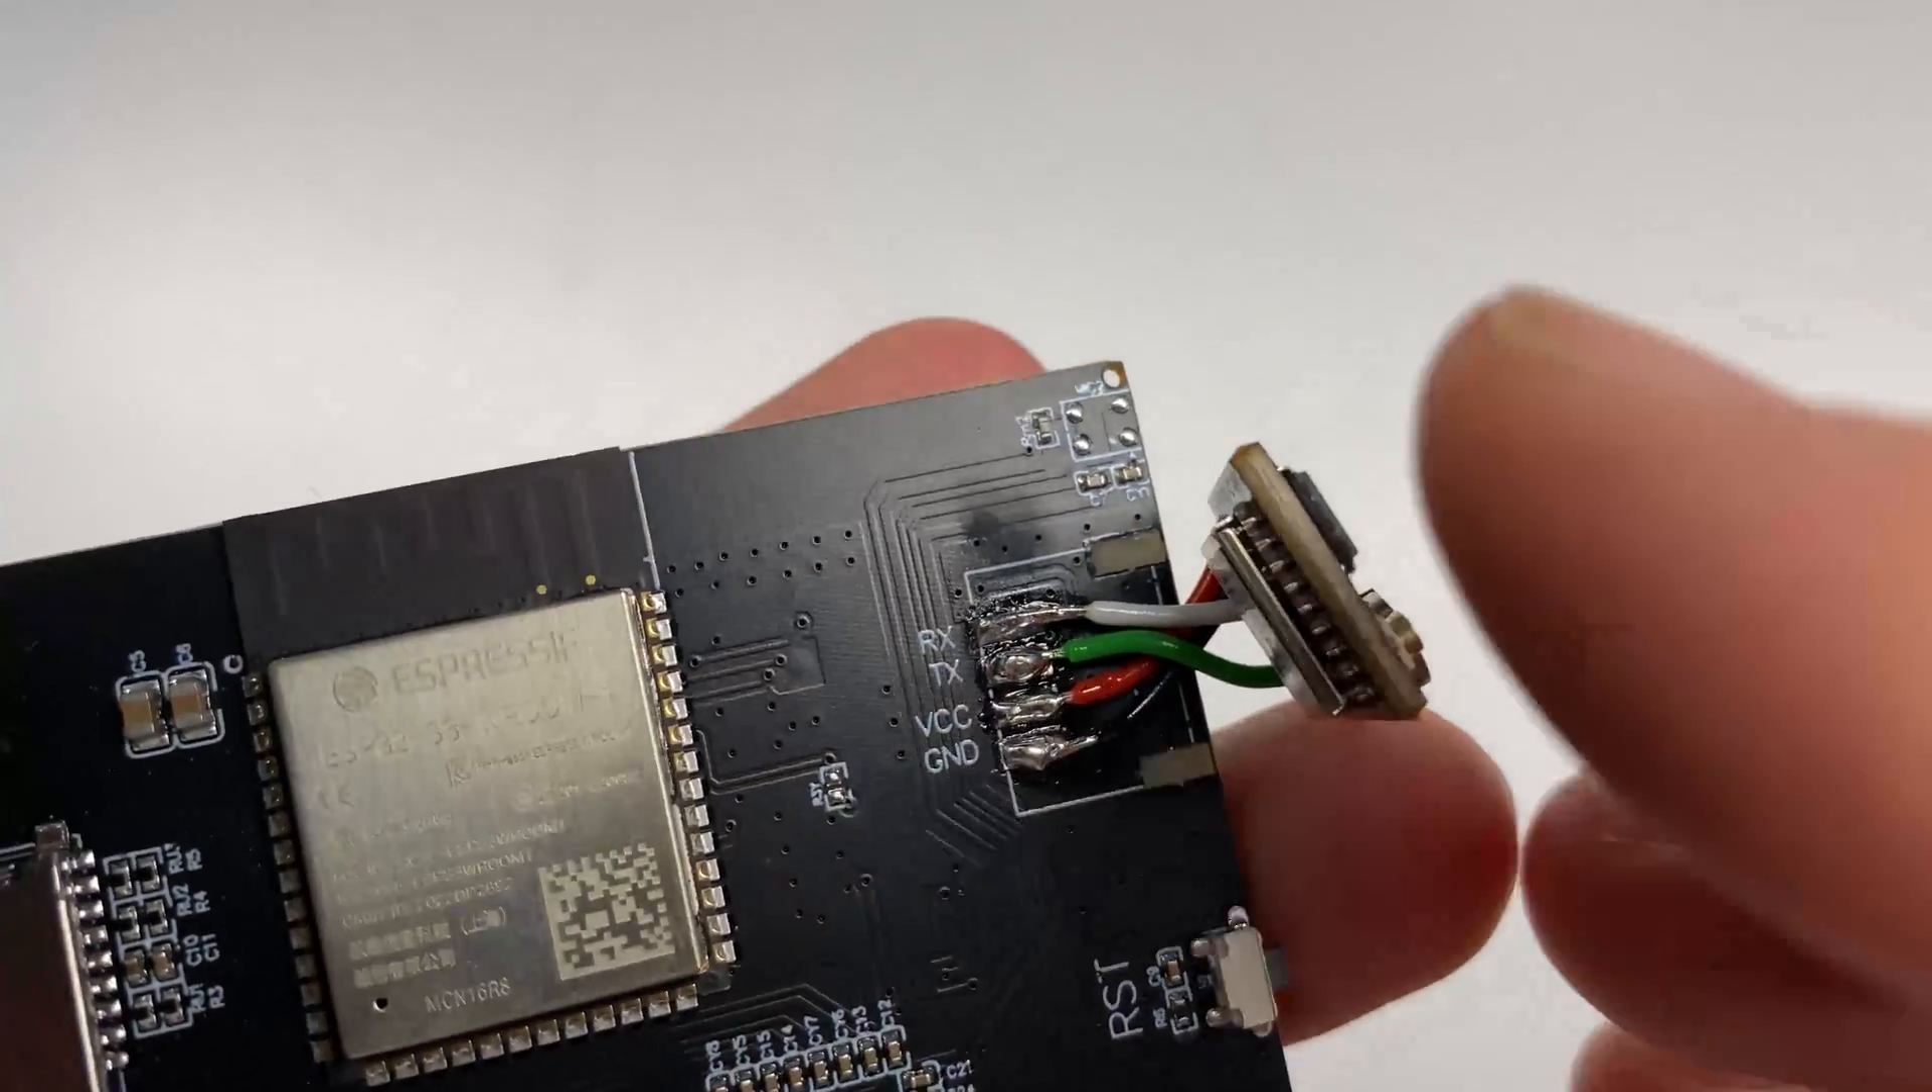We've got our gps radio all soldered in and we can just fold it back over like that.